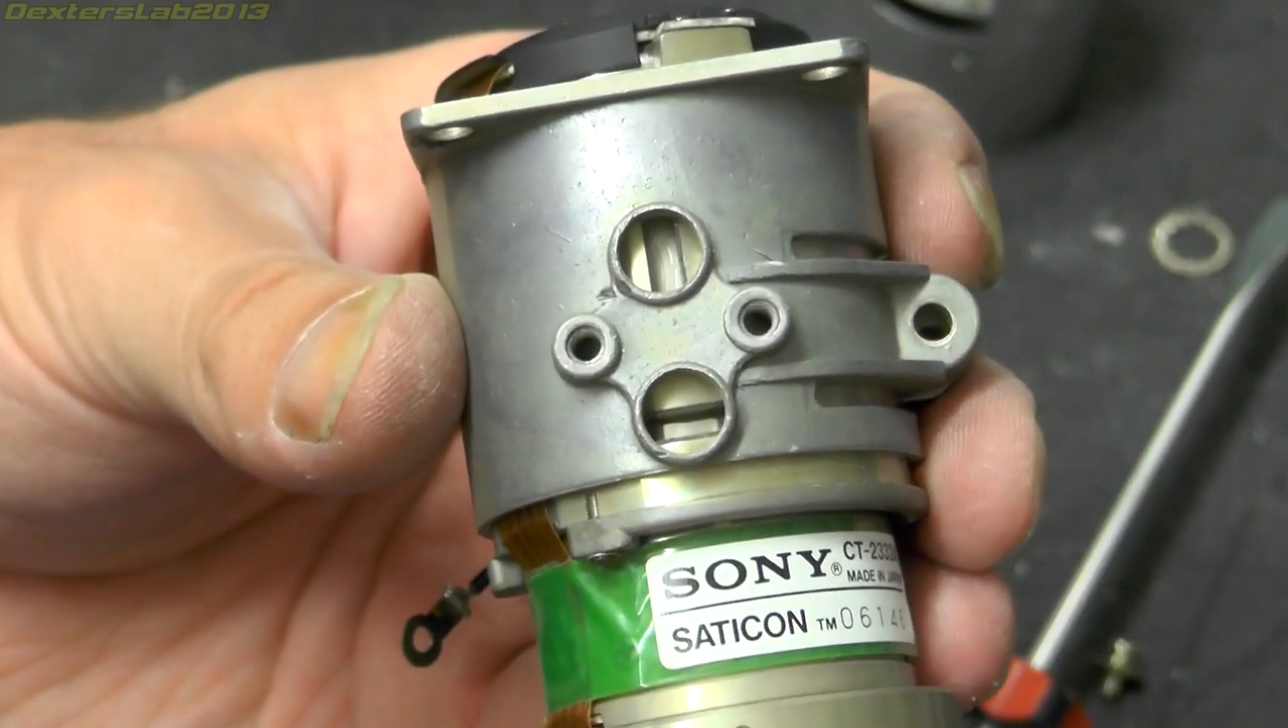So you can see with the adjustment knobs removed there's two little slots in there.